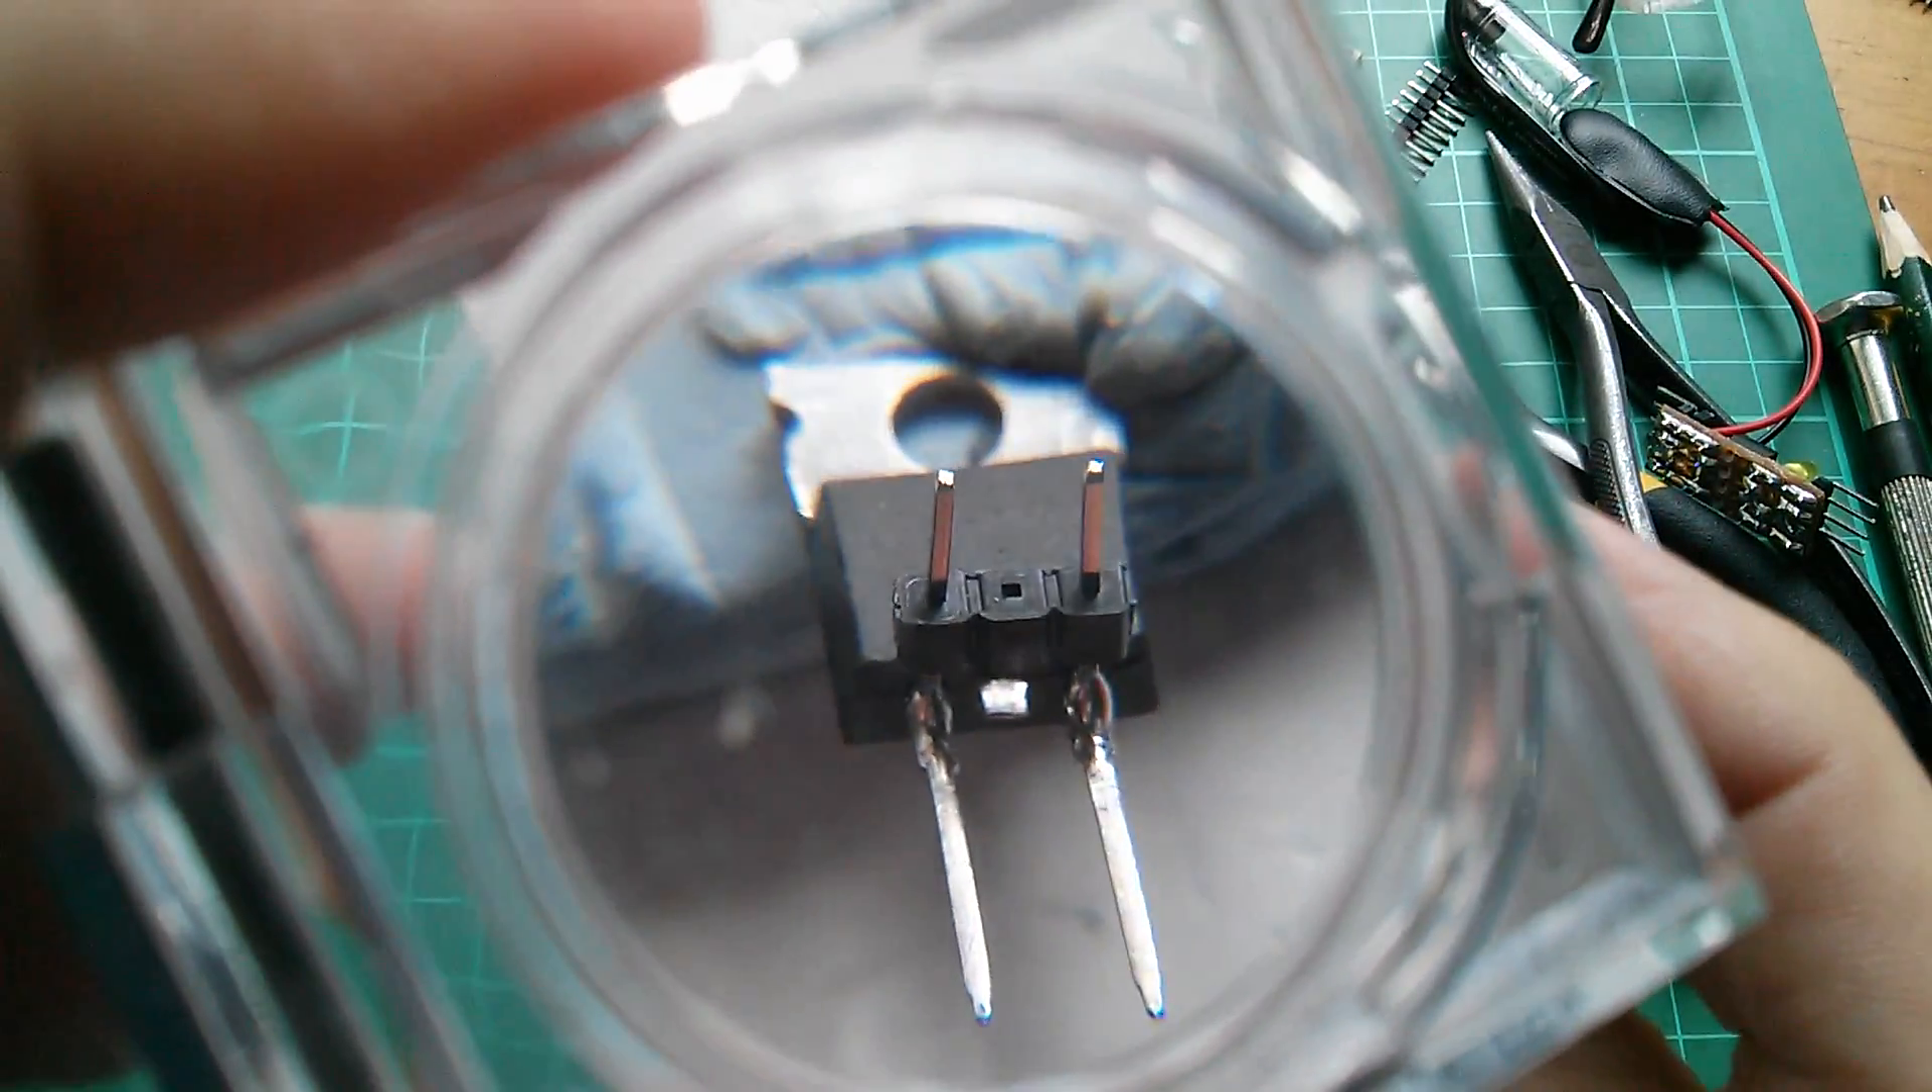Right, yeah, so that's my two -pin header soldered across the gate and source pins of this MOSFET.